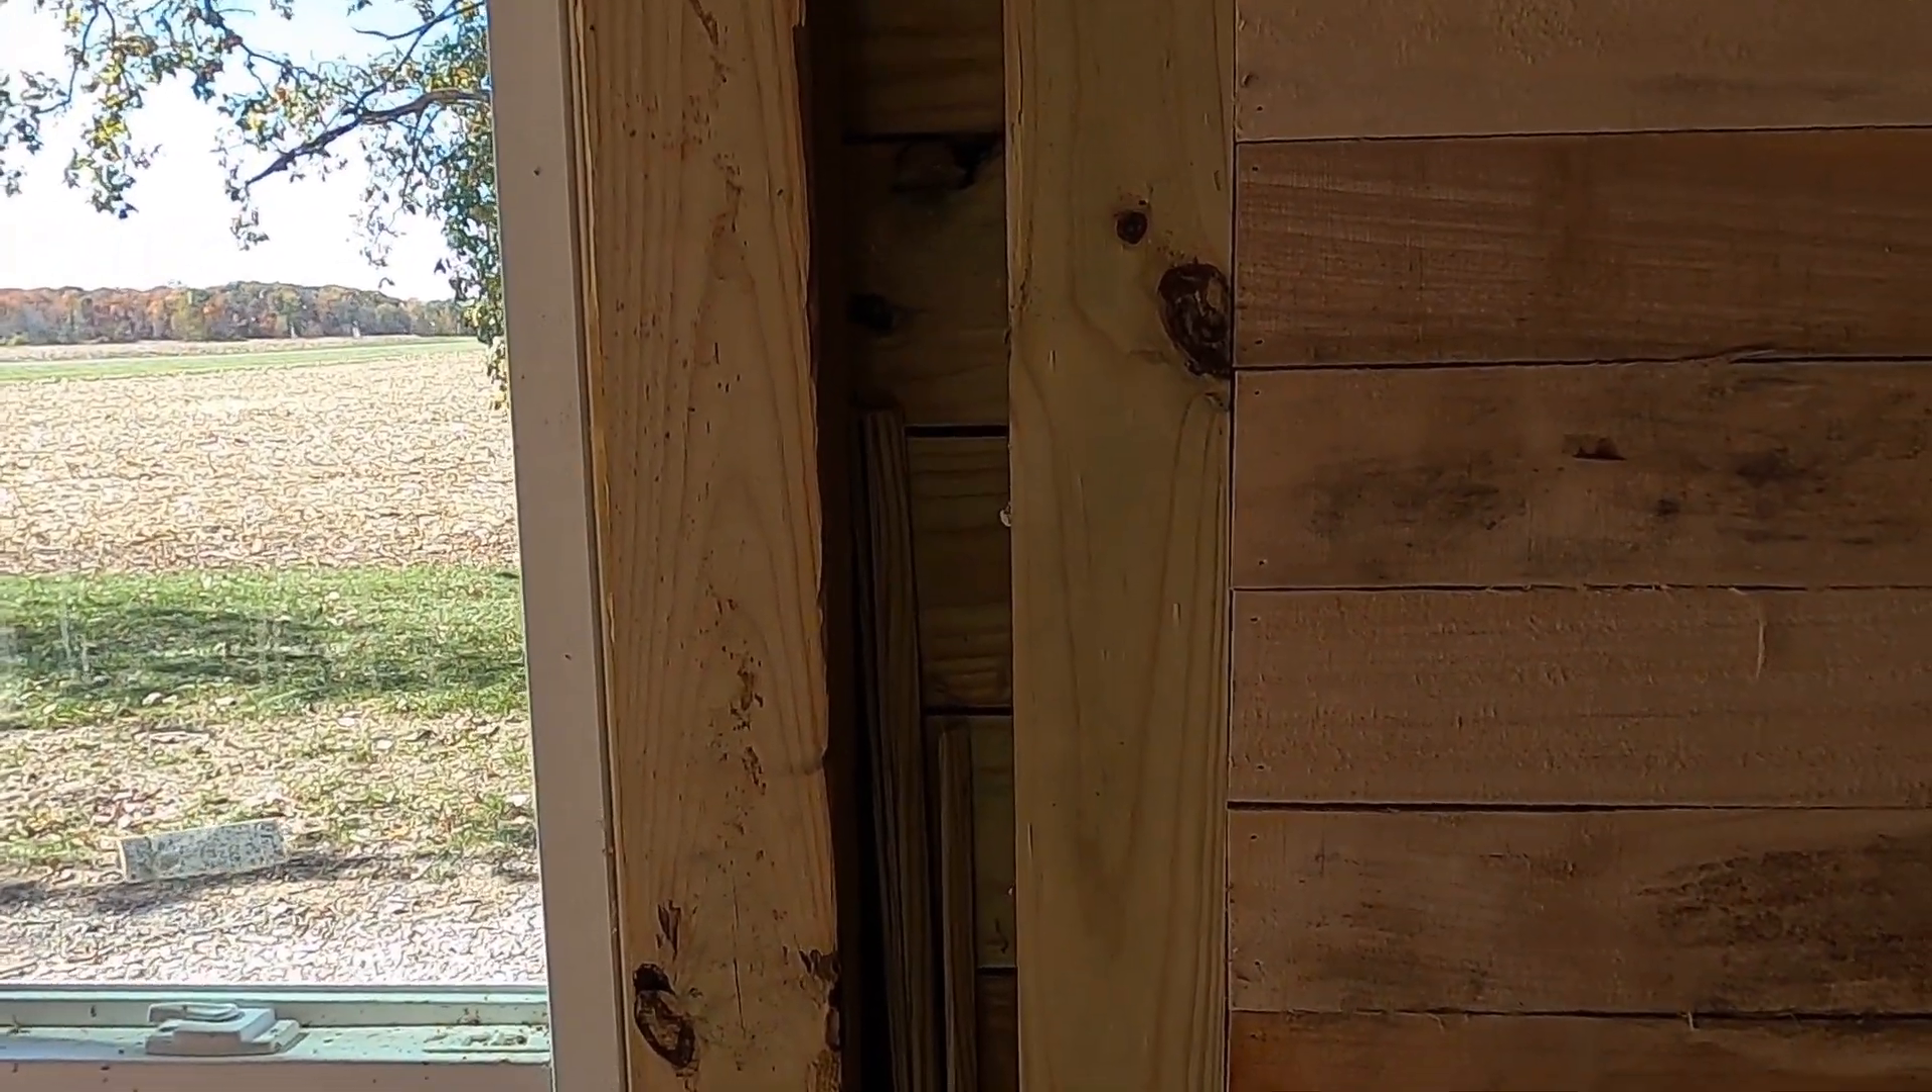I've got a little bit of something going on here between these two four by fours this gap here I will figure something out for that.